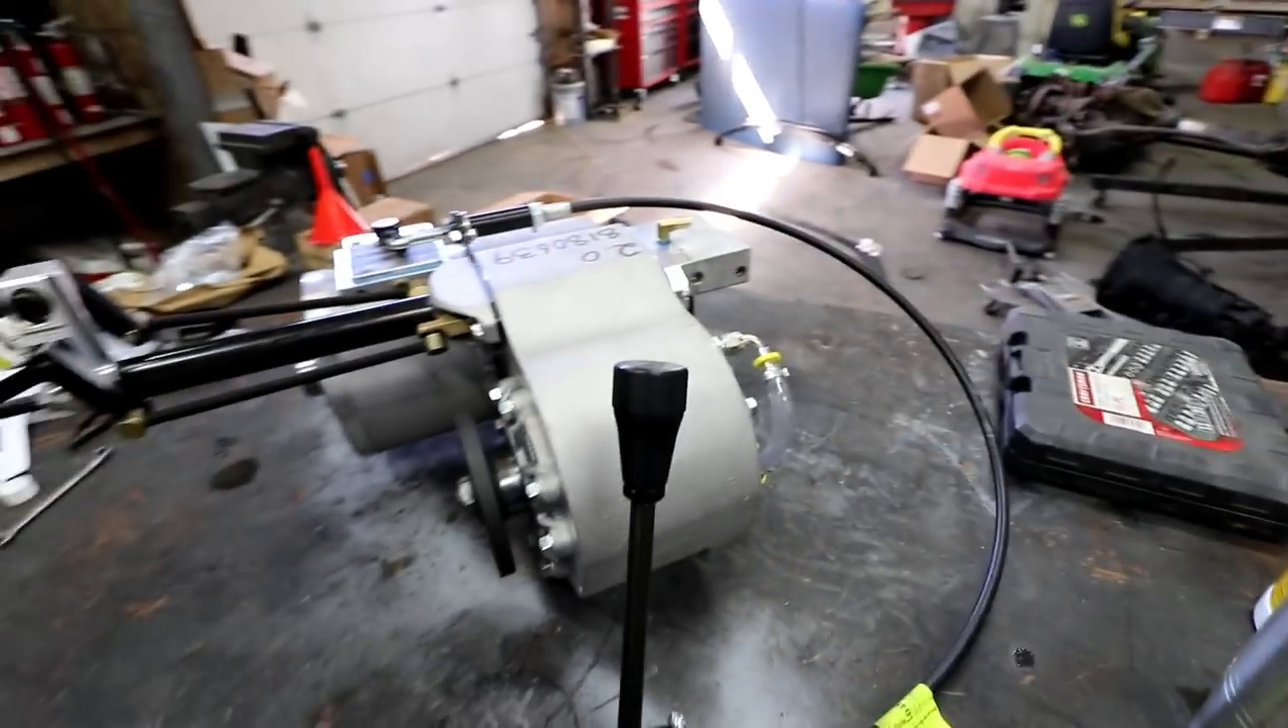I put all these knobs and stuff on here just so you can kind of see what the finished product is without a Jeep being wrapped around it.